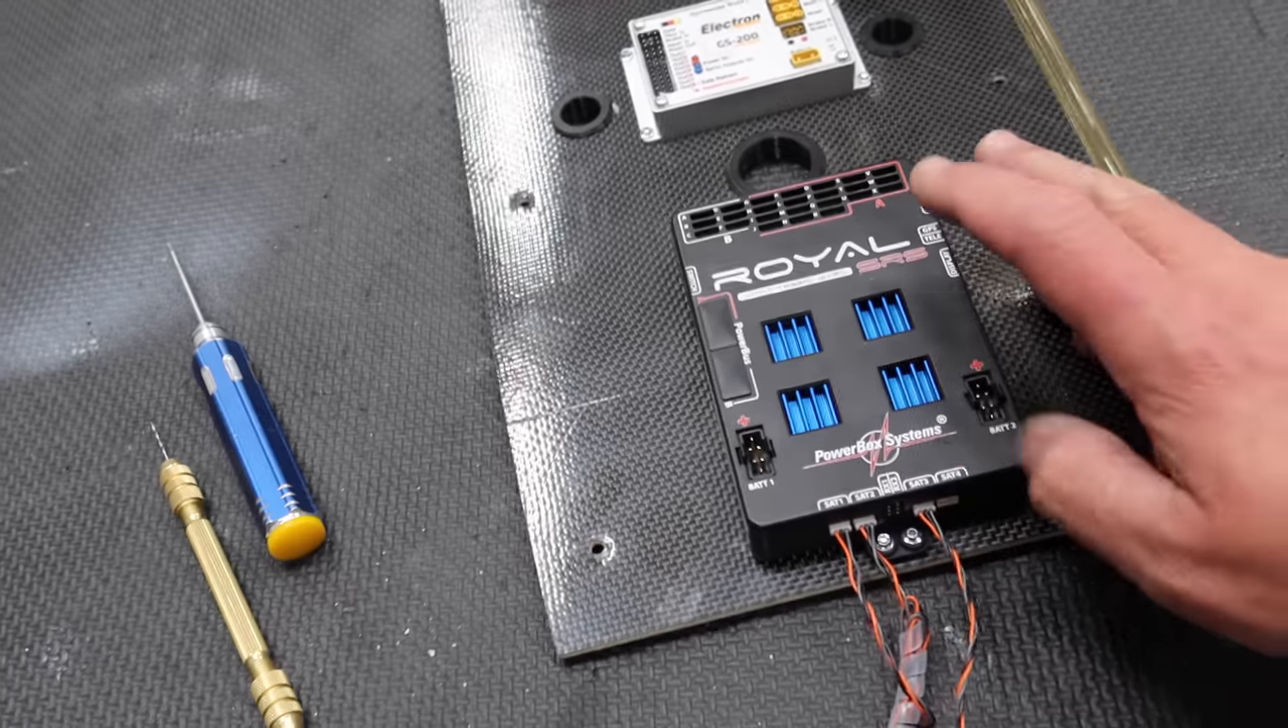So this is the main tray. Obviously, we've got our Powerbox Royal mounted.